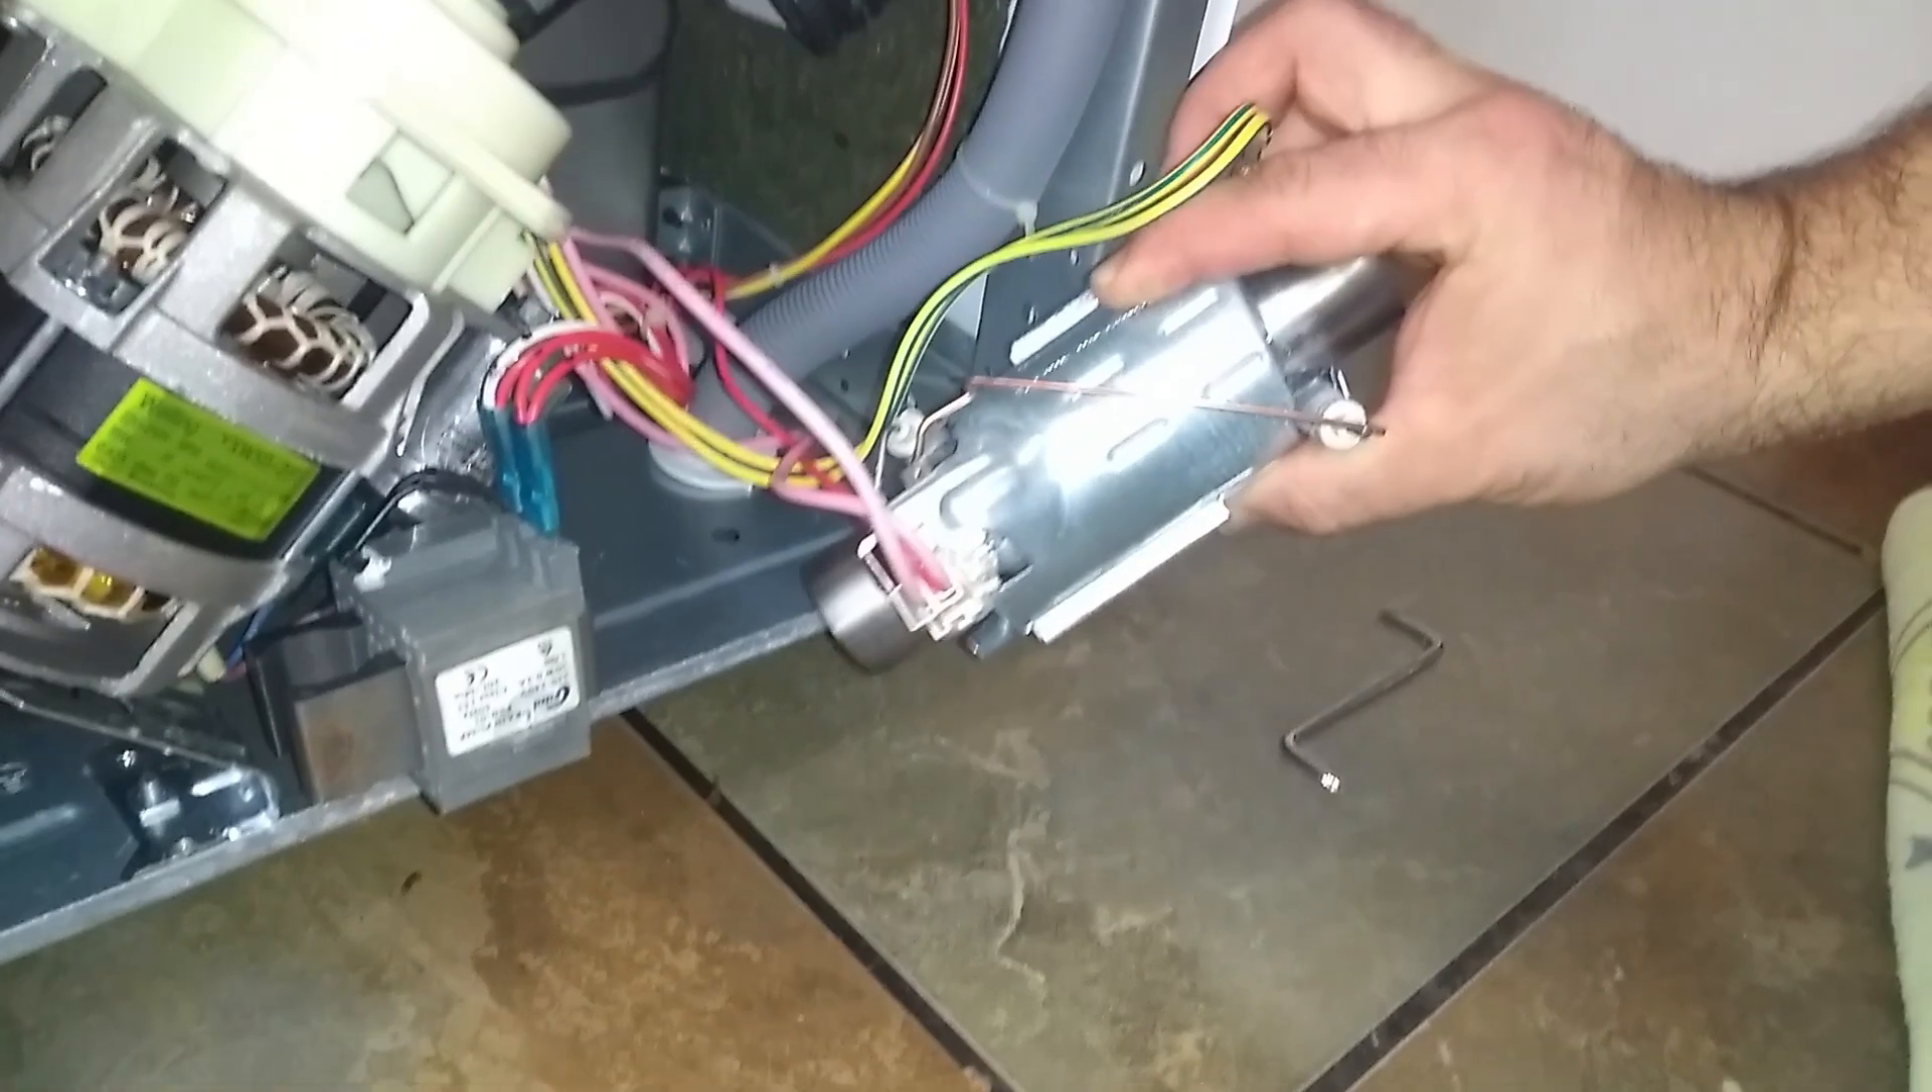There is the flow through heater connected back up.